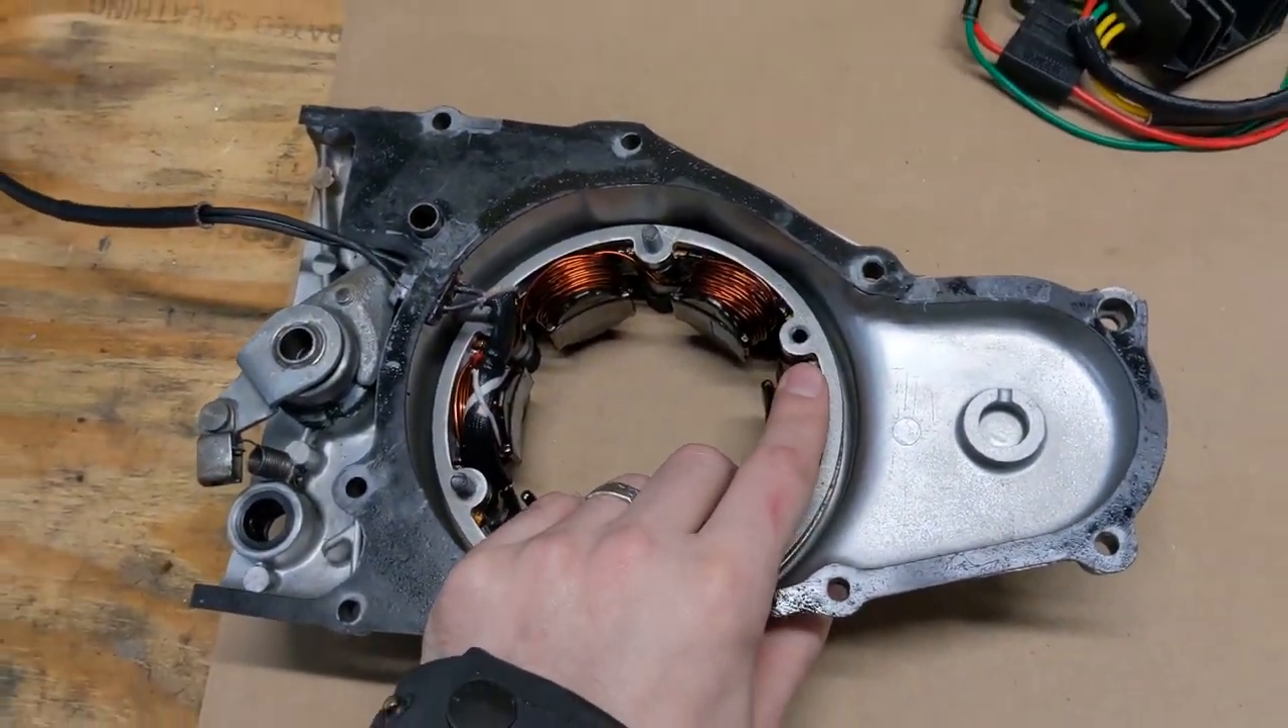So as you can see here, I already have the stator installed in the case.